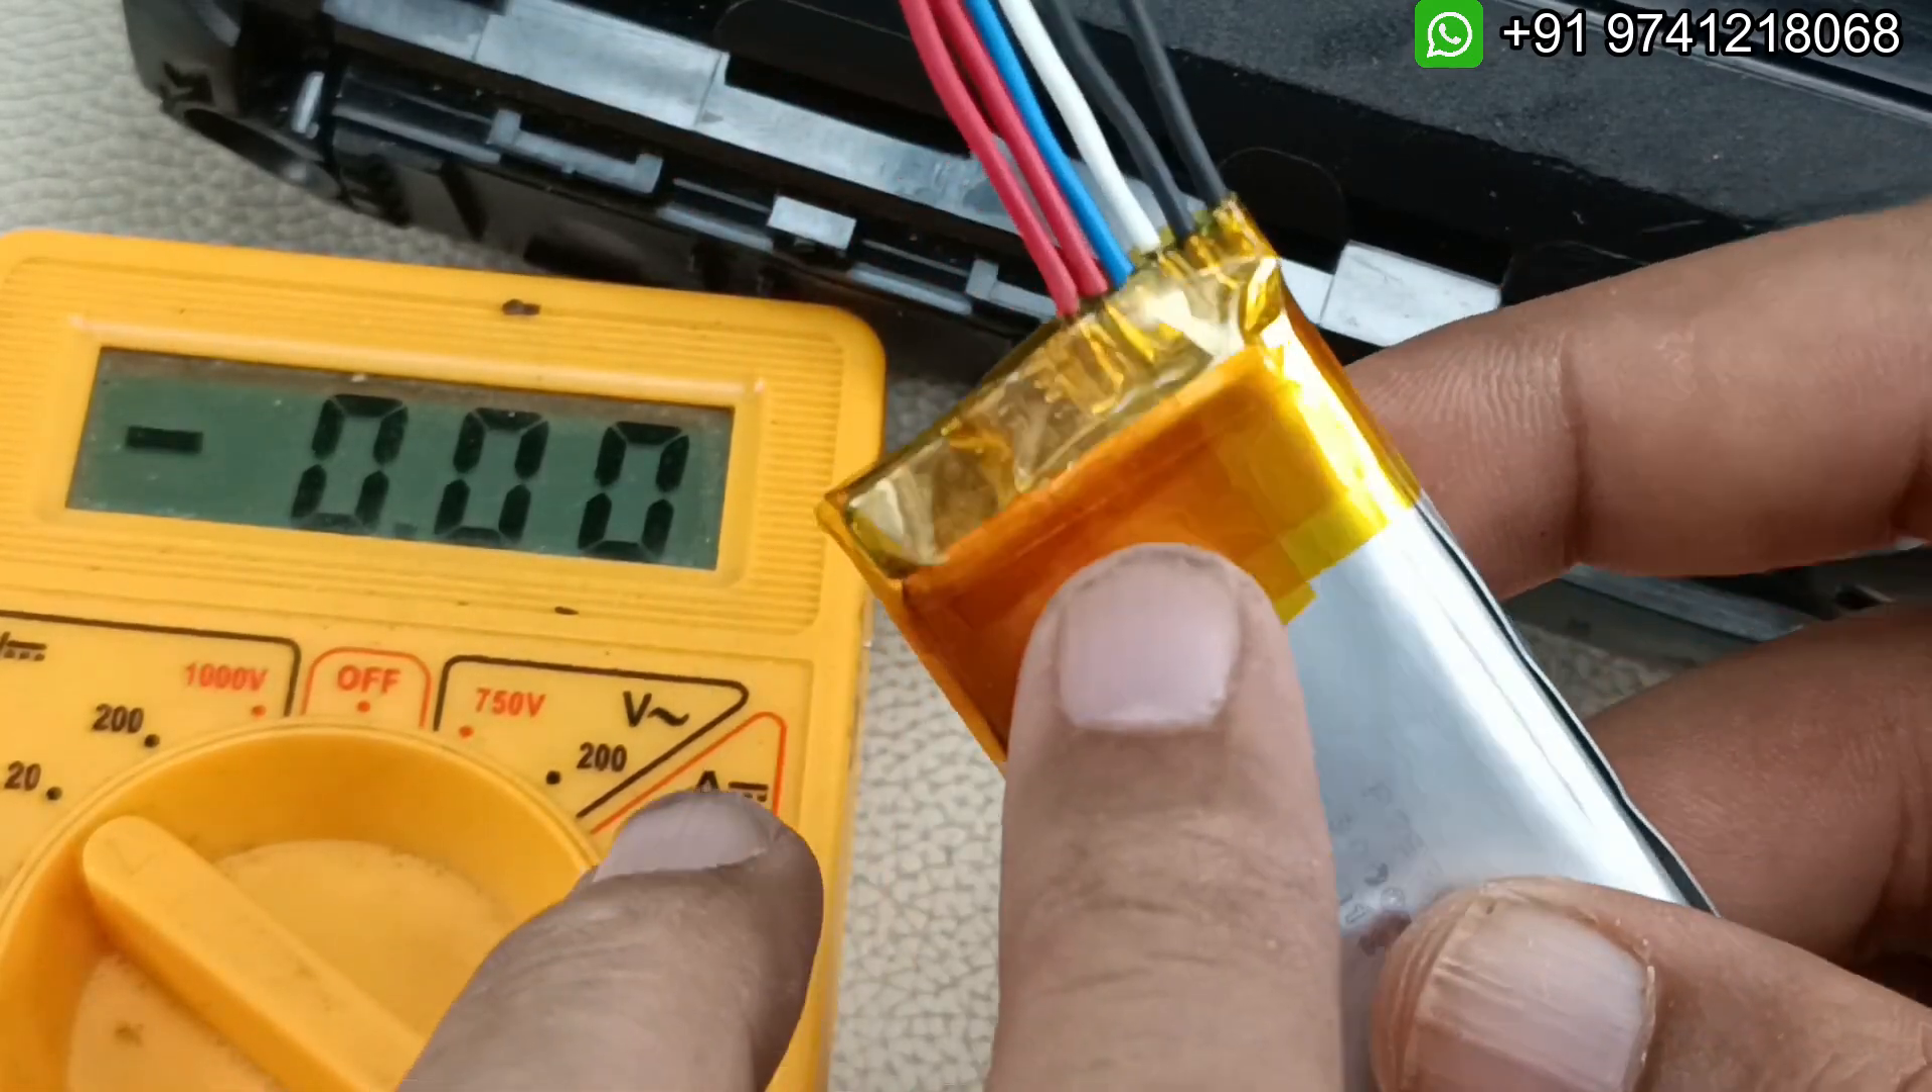I have used the heat resistant tape here for the bms and the battery so now only i have to install the heat sleeve here.